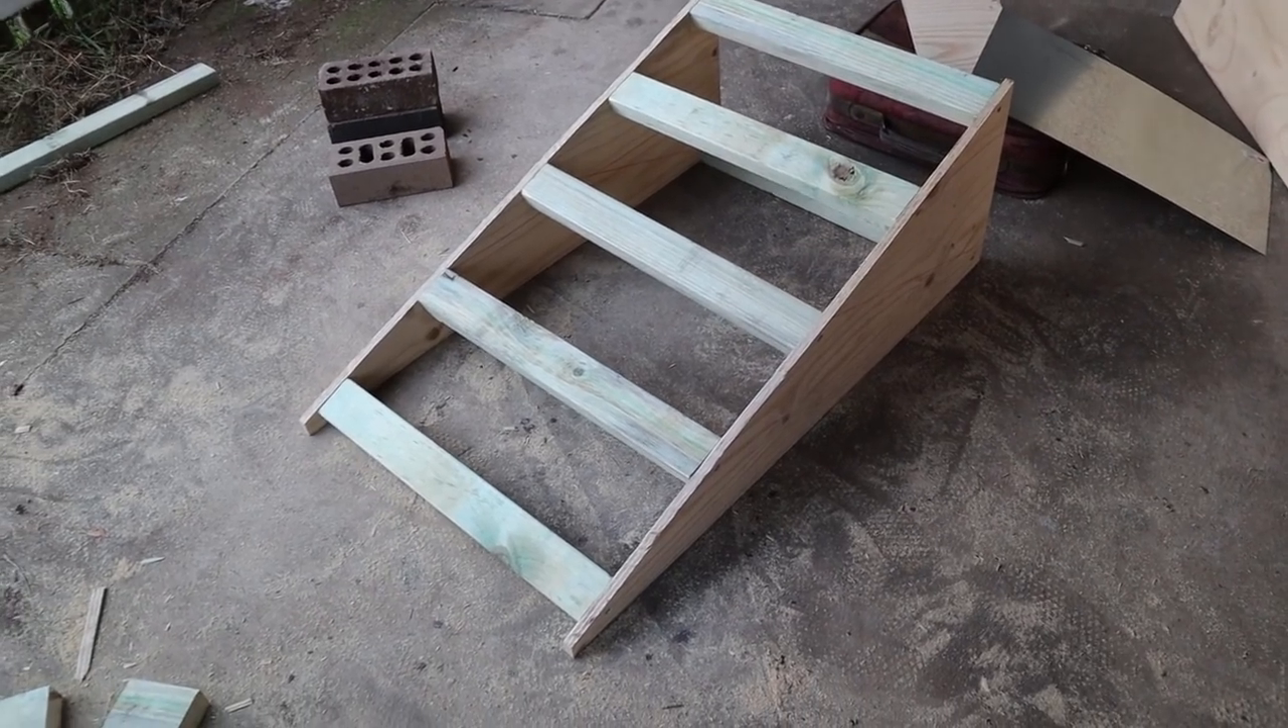We have the basic structure of this kicker. We just got to do the top sheet.